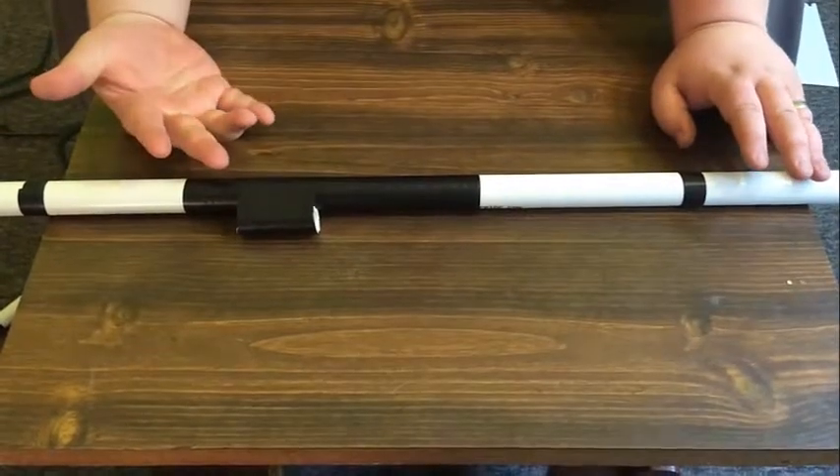Okay, so now we're back and we went through and we've decorated our blow gun and I've even added on the side attachment.